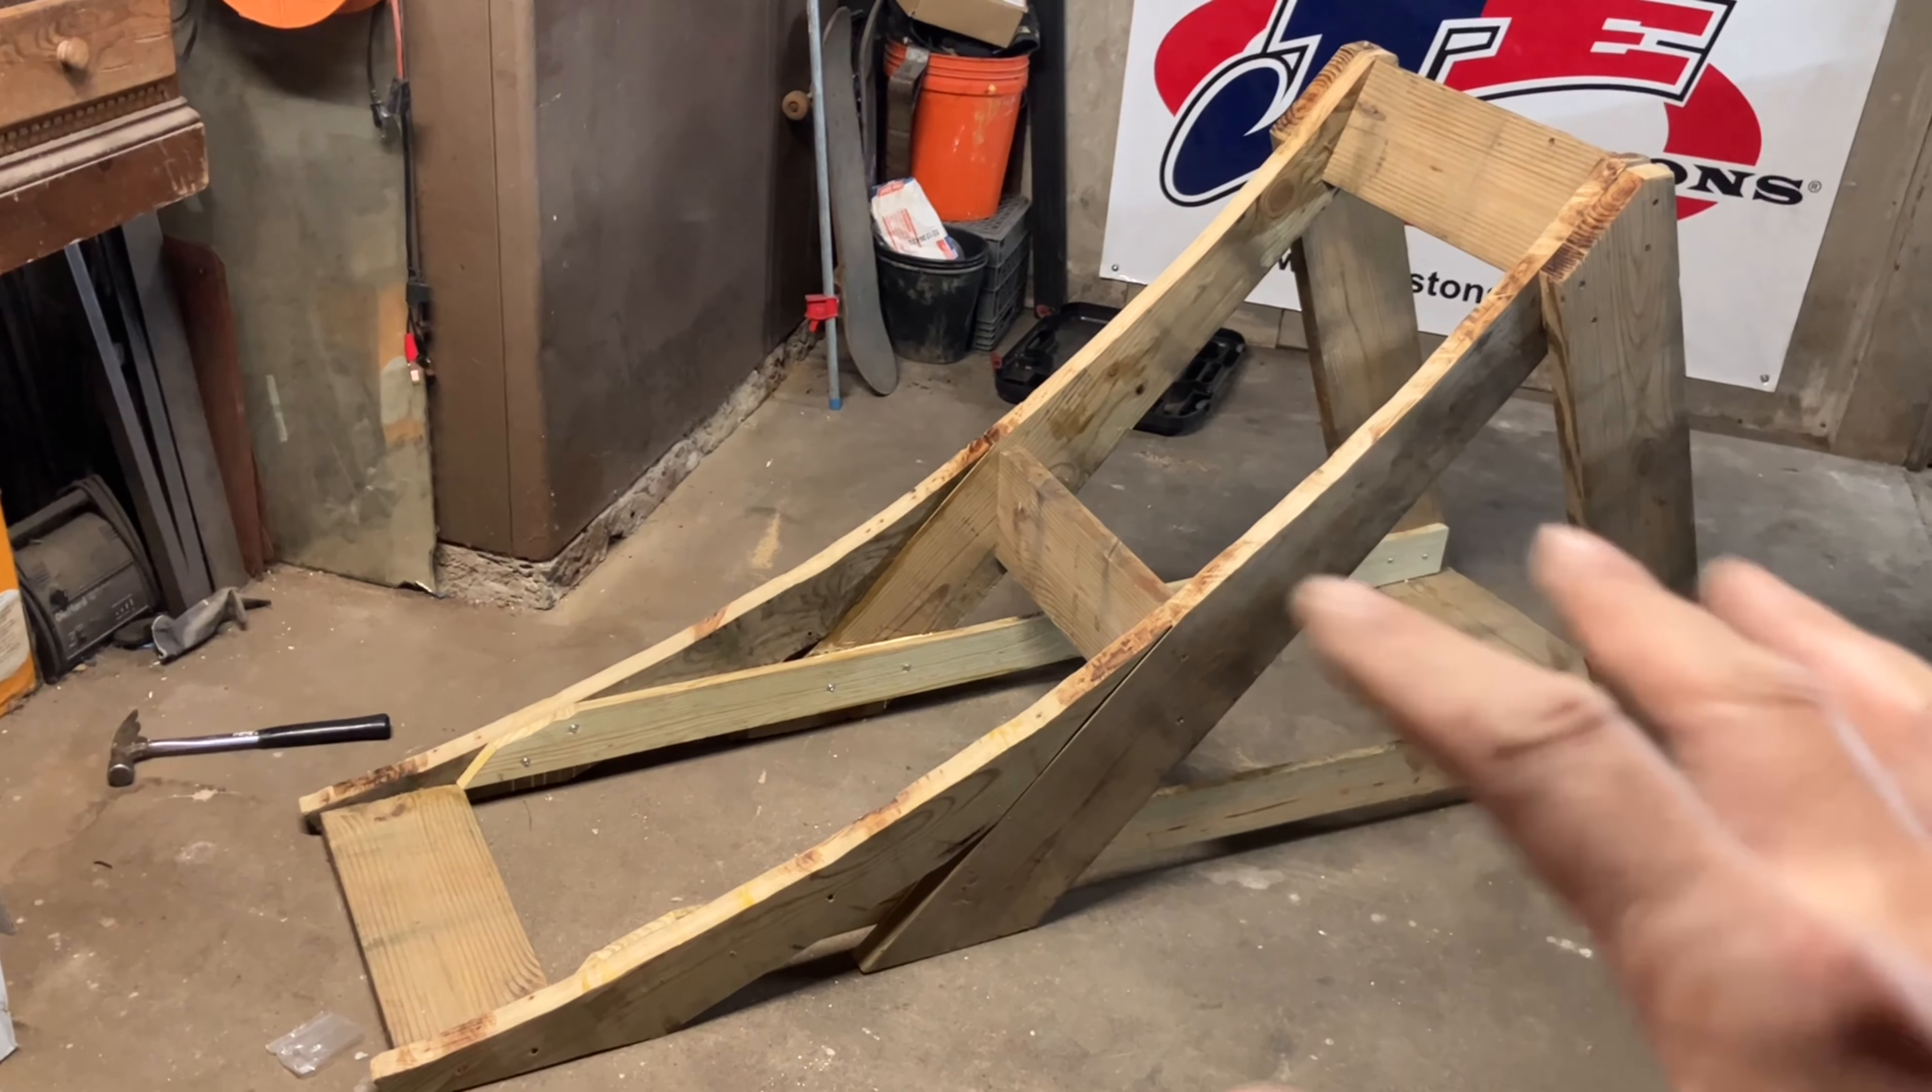I got the uh bottom legs all tied together.